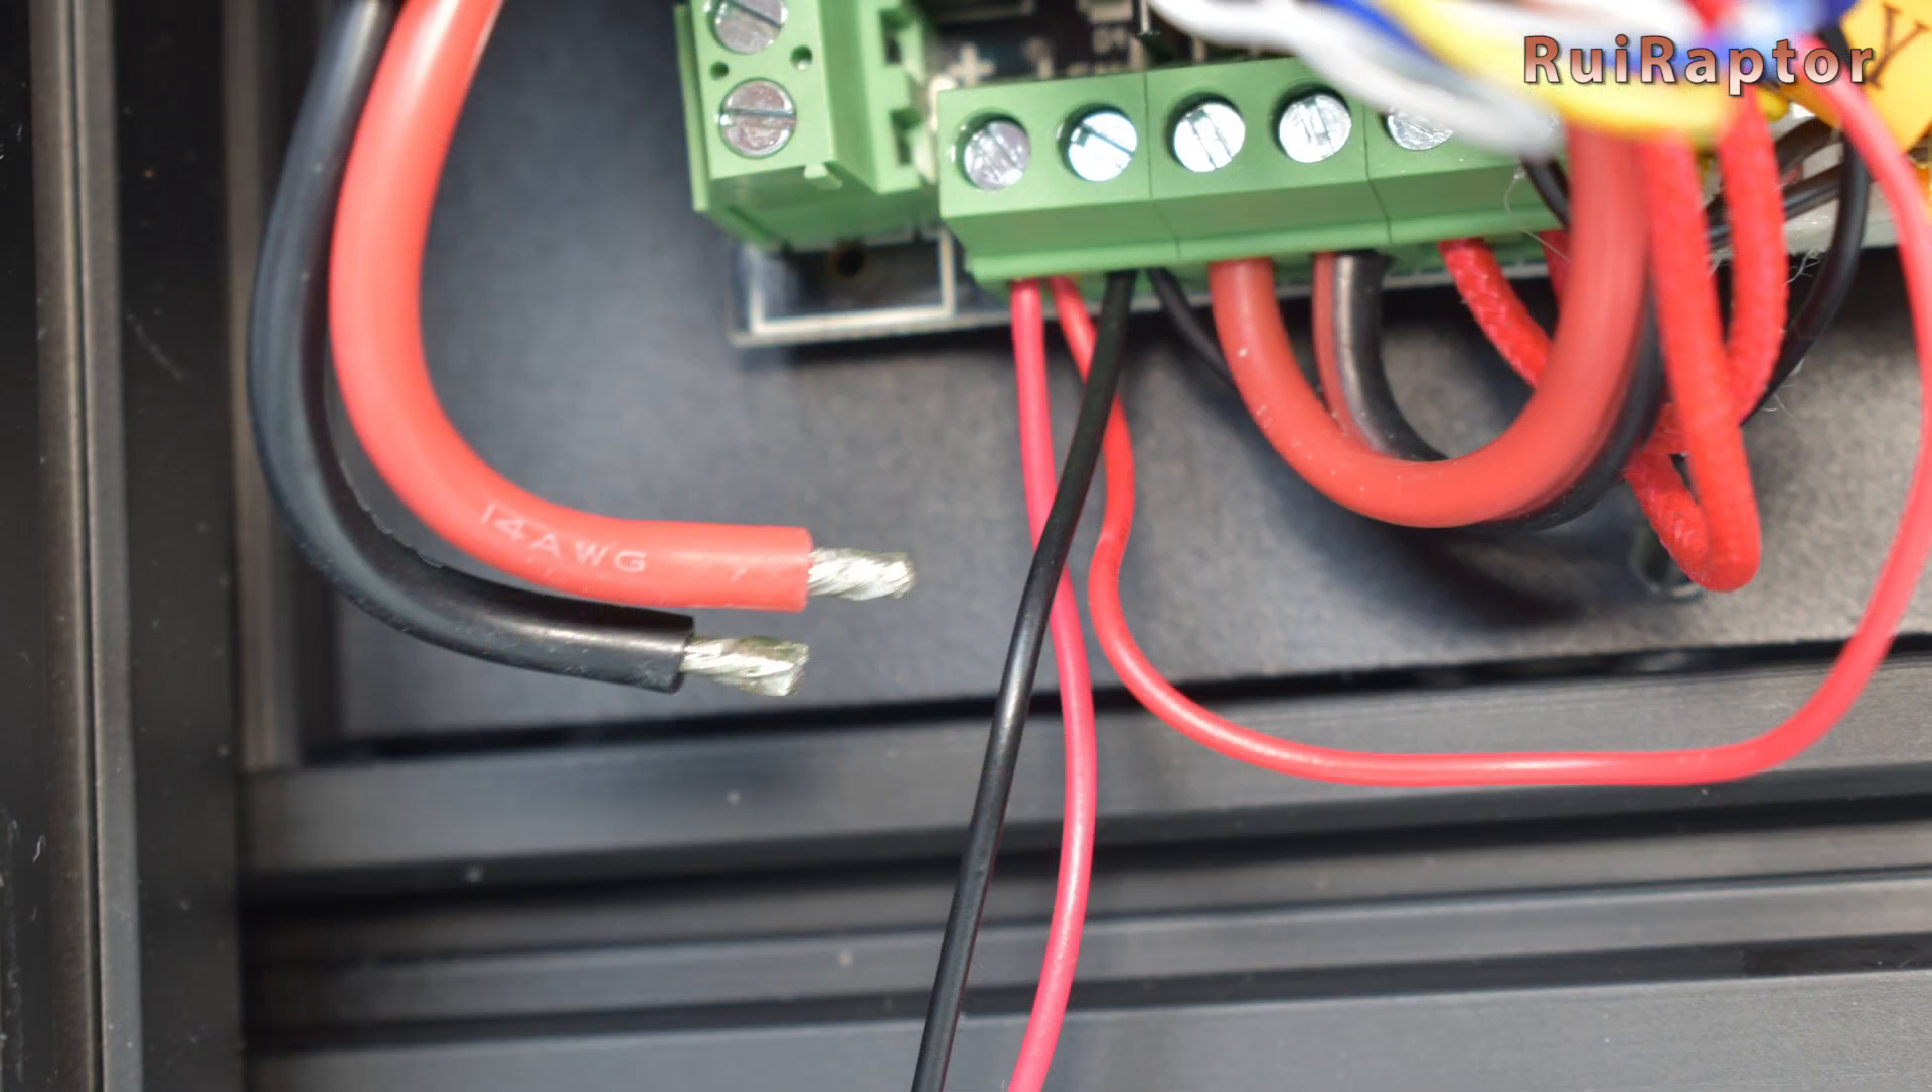As usual with Creality printers, the wires that connect in the green screw type connectors haven't been crimped with ferrules. And worse than that, are tinned with solder.